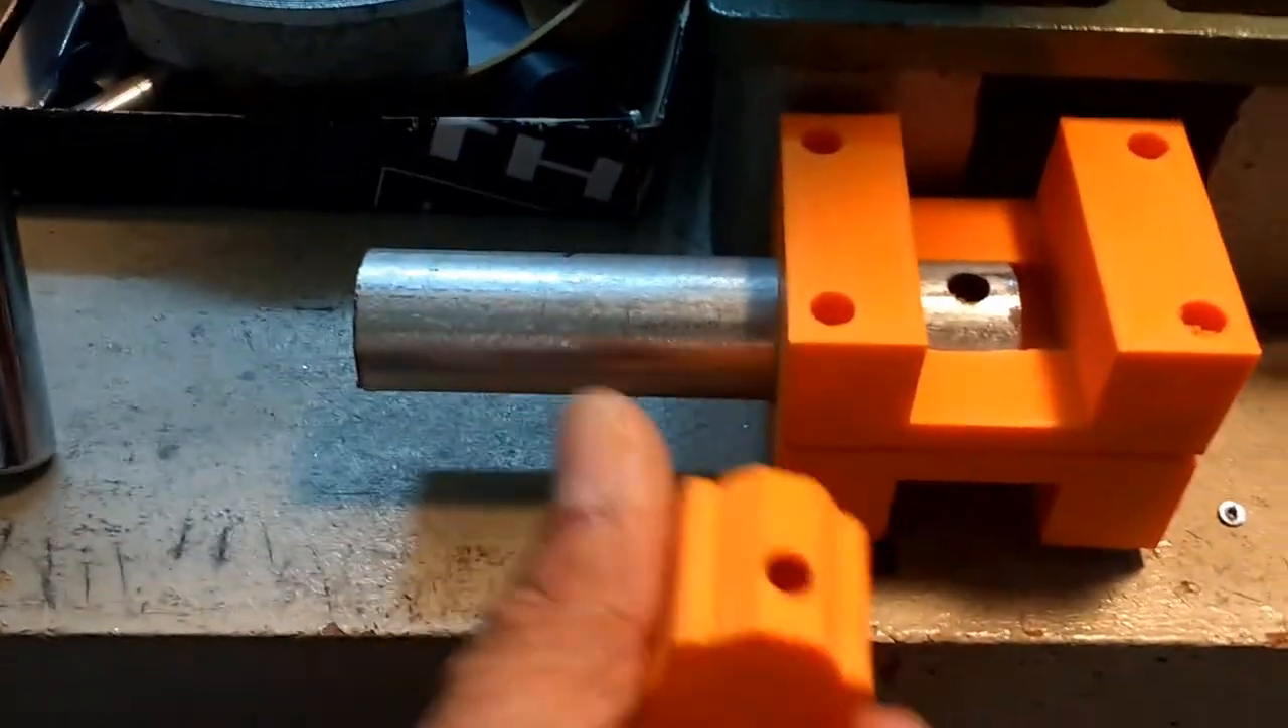As we can see the pipe is already inserted in between these two sections that make up the base of the dies.